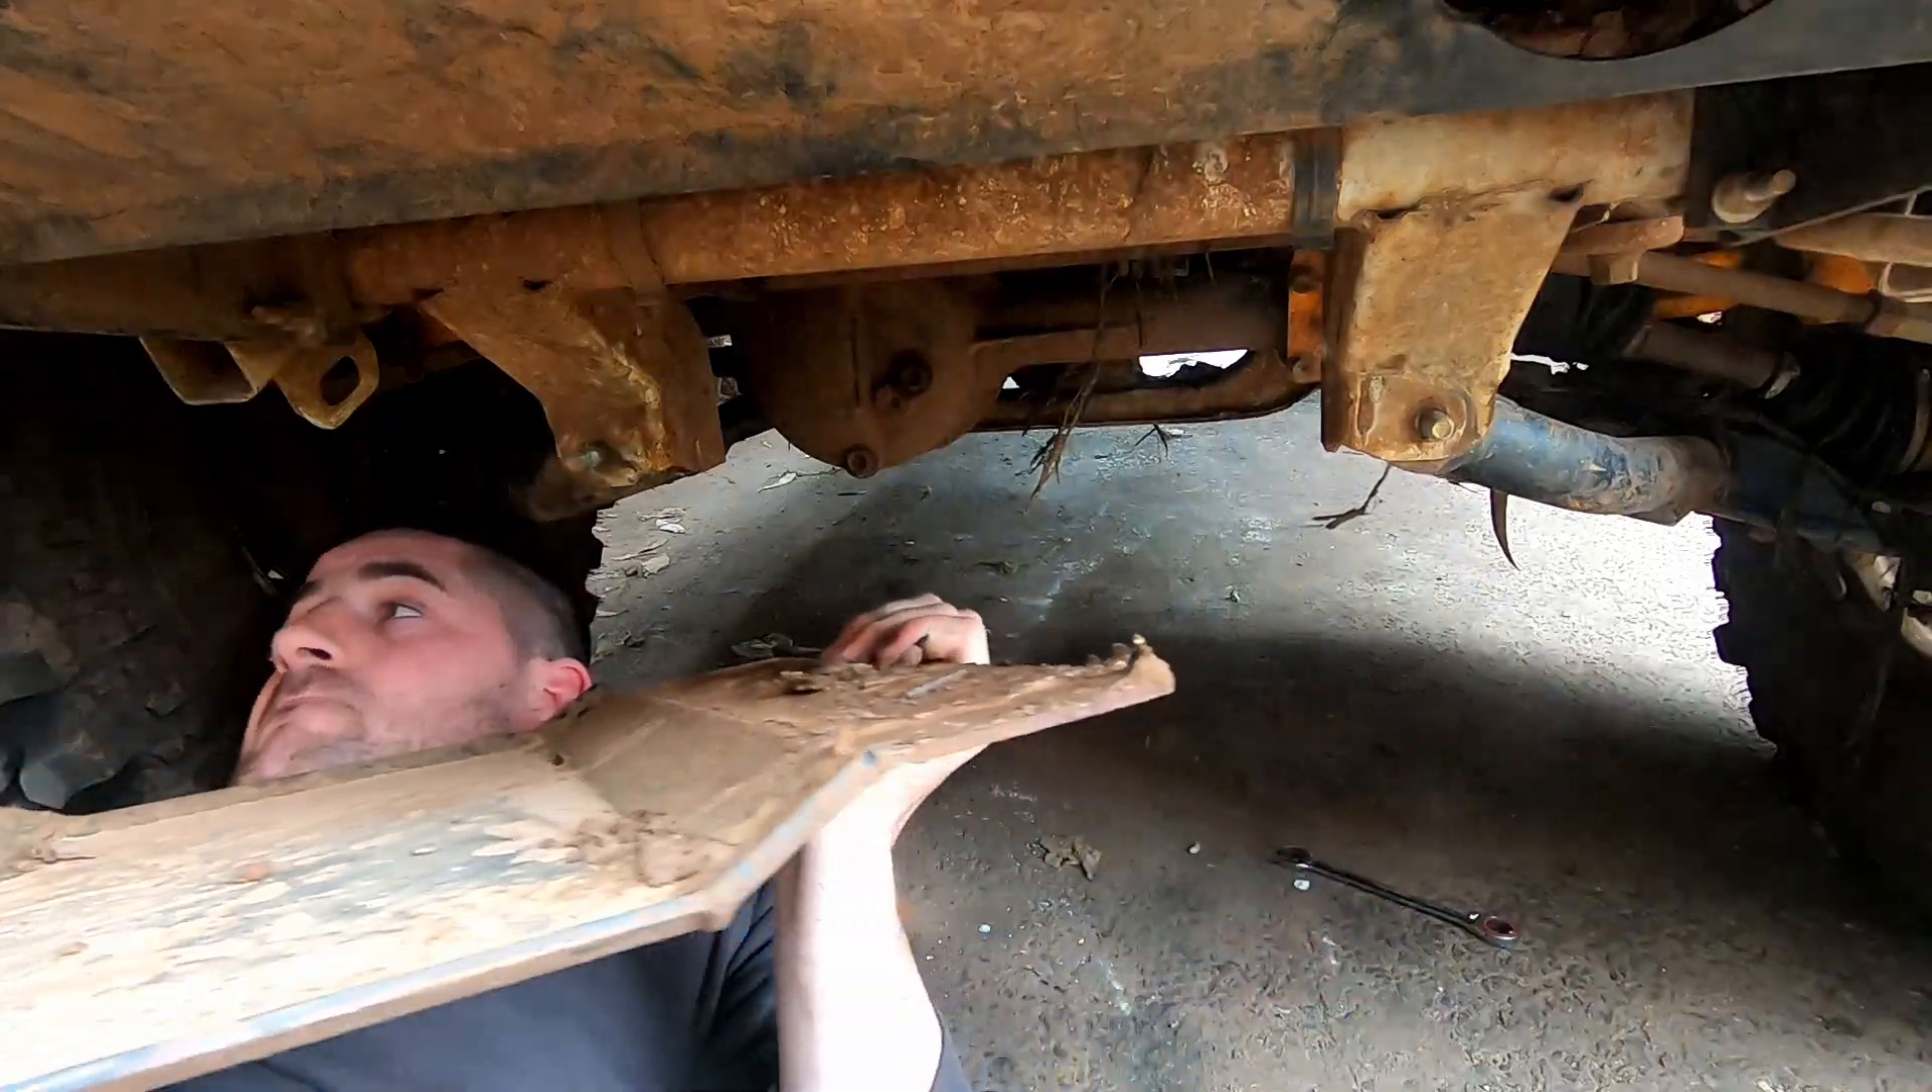So now we've got the bash plate off.